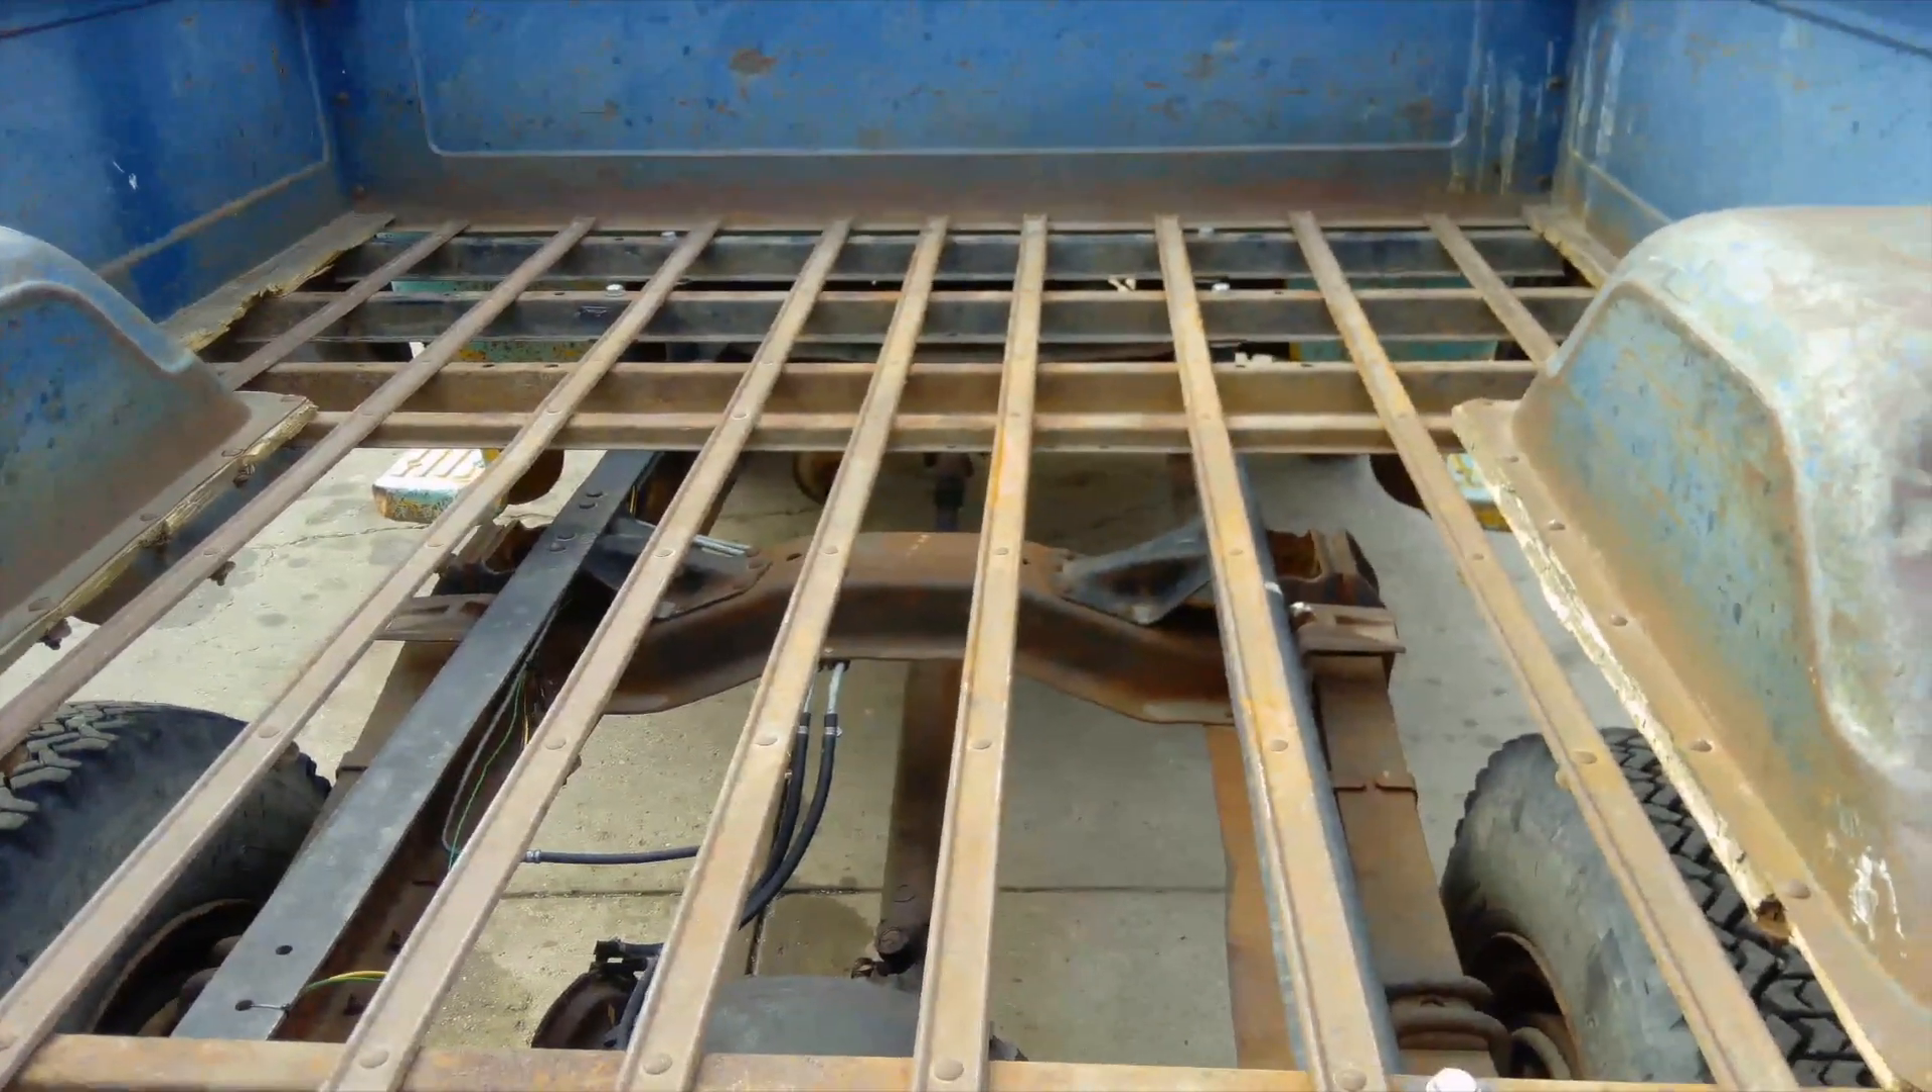I don't have a floor in this box yet.